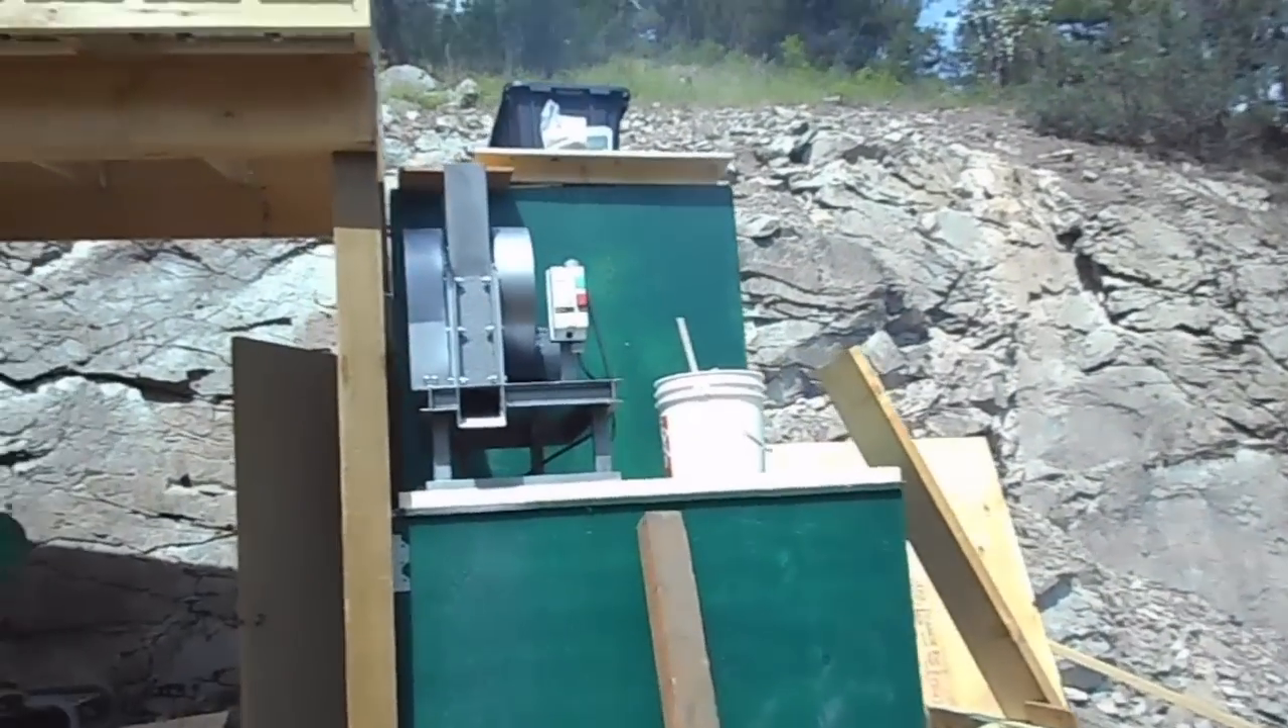So it looks like we got the crusher all mounted up top there. All ready to go.